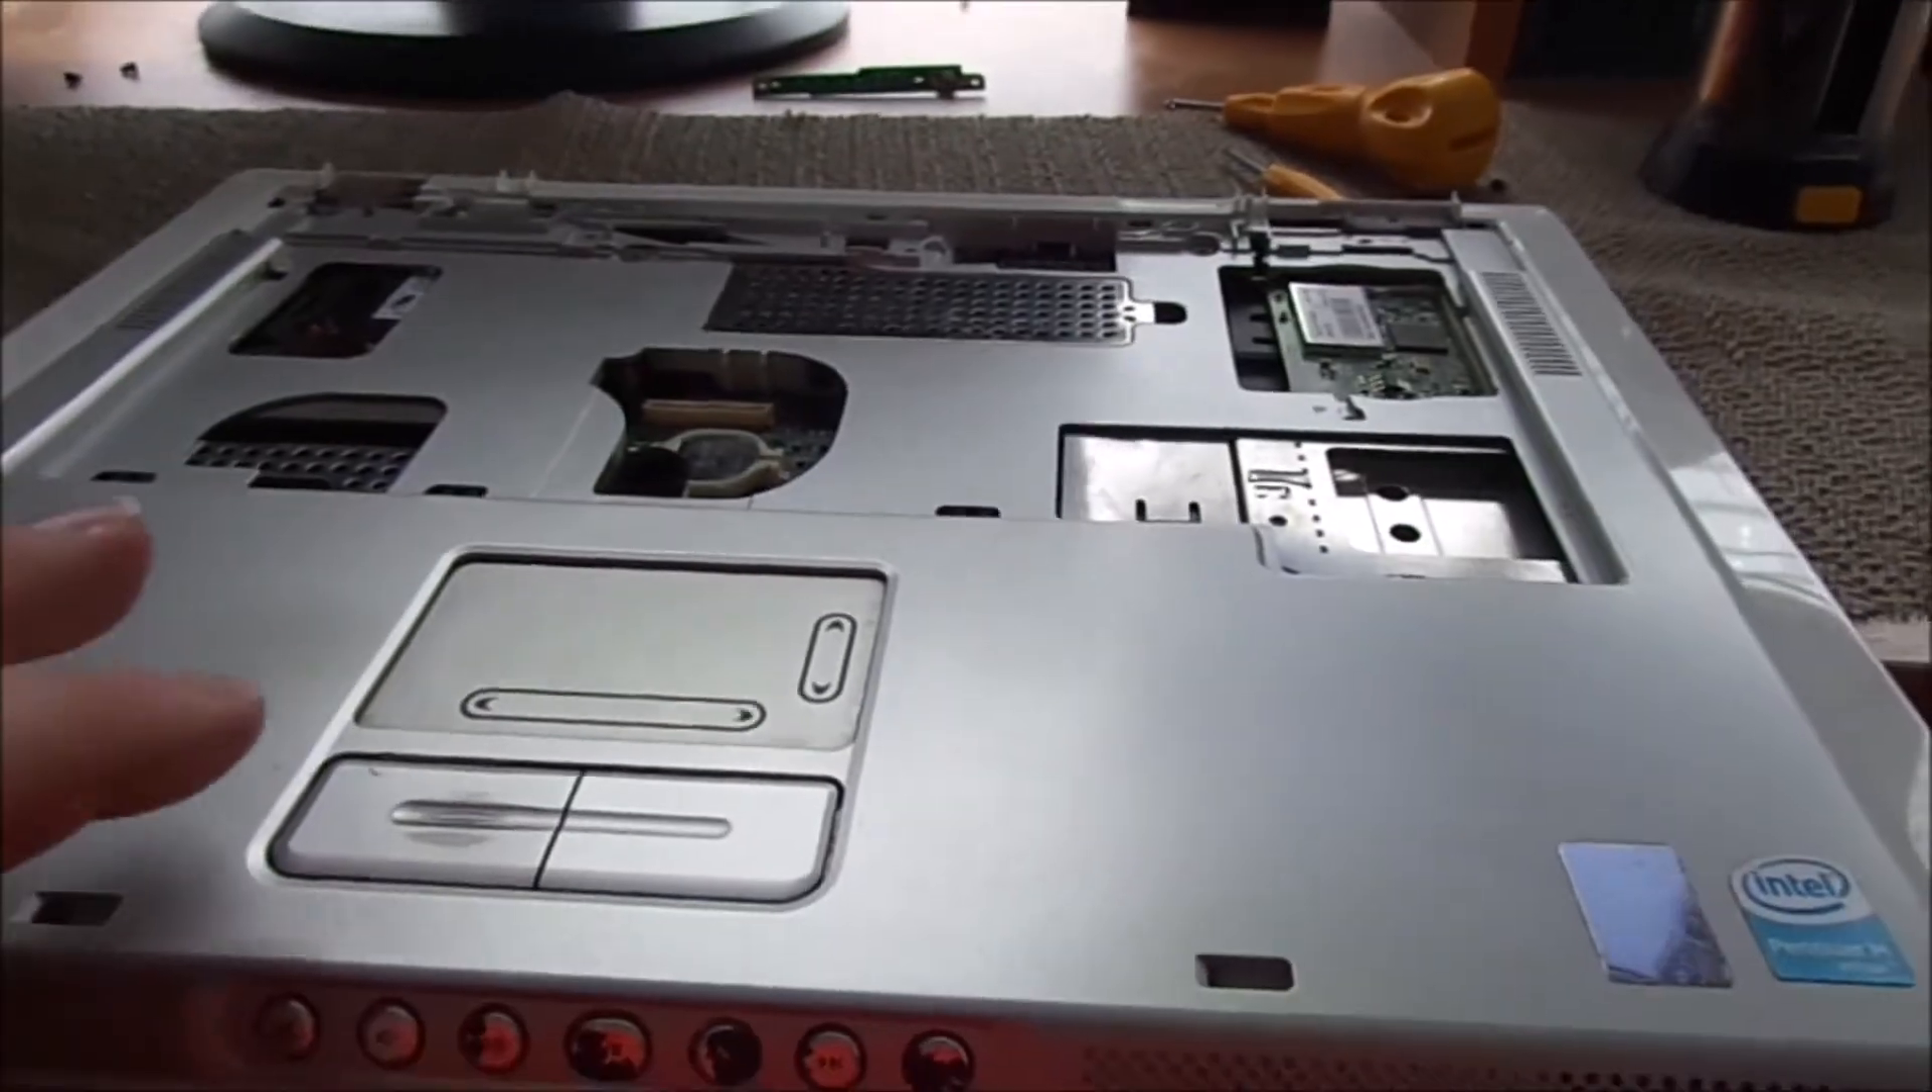Well, as you guys can see, I have the display totally removed, and I still was having trouble getting this bezel off.